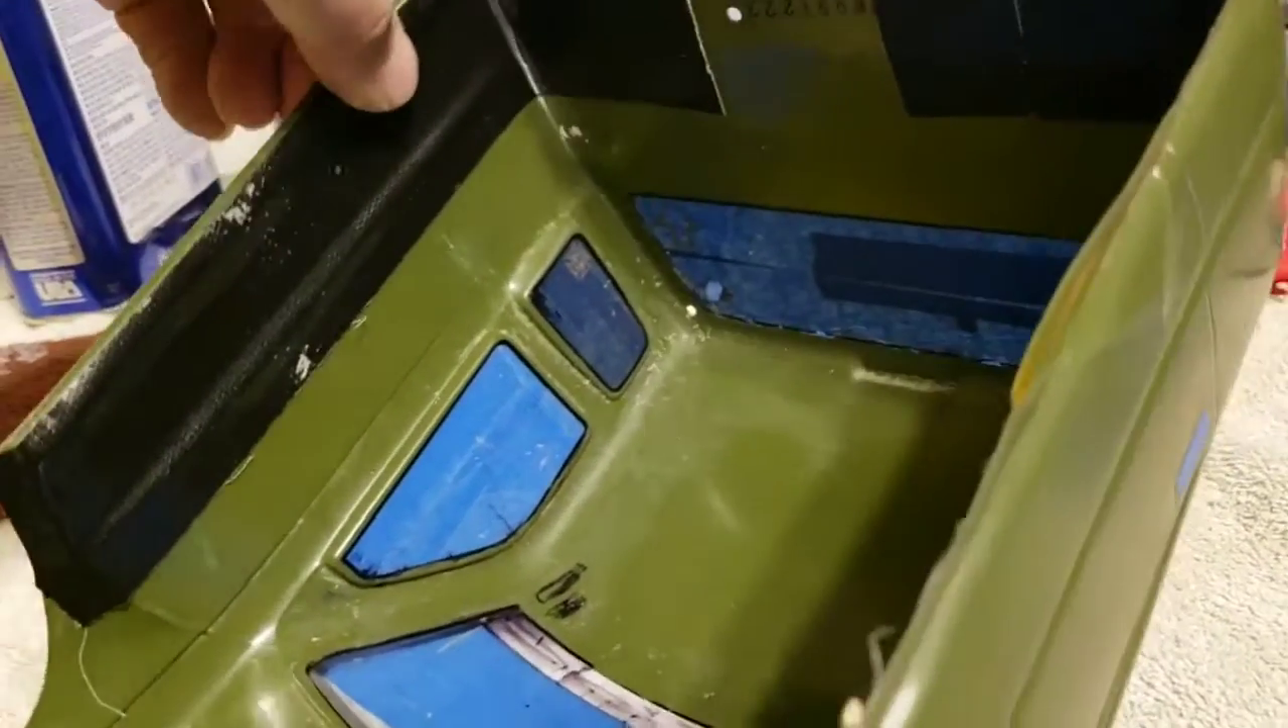Here's the repair I actually put glue back here and then I put a gorilla tape over top of it.